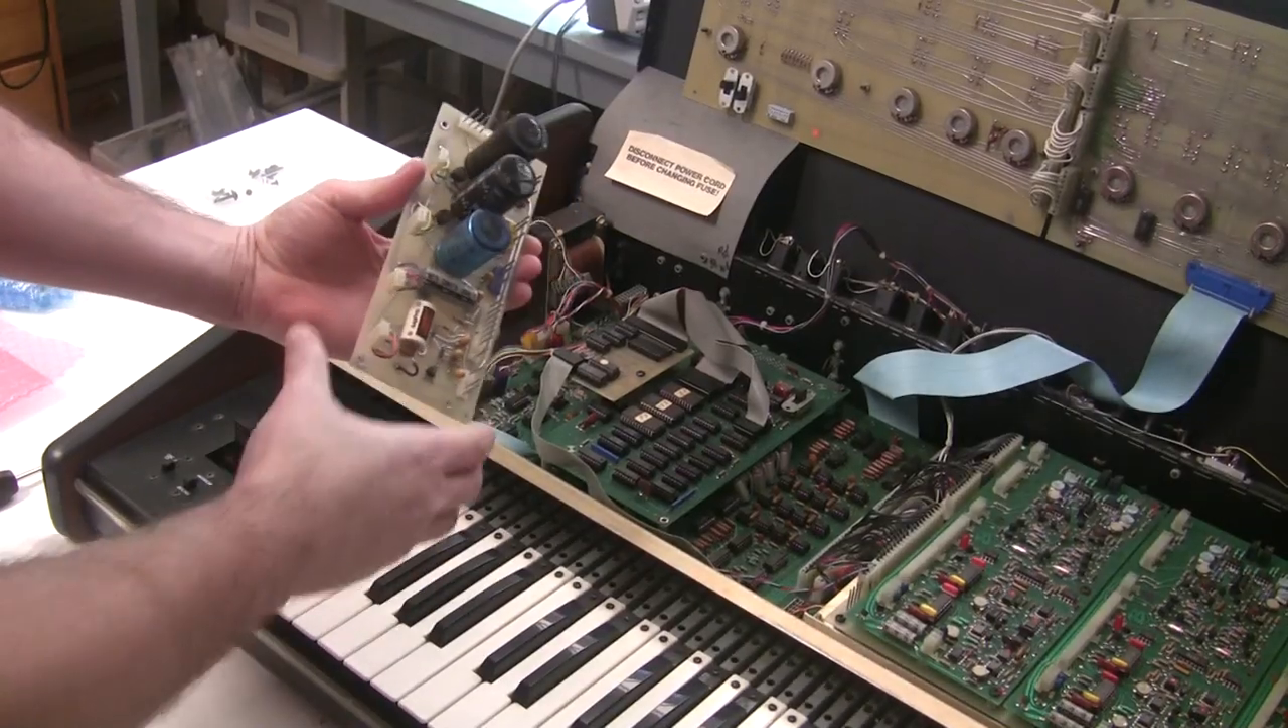So now i've got the power supply out and i'll proceed to uh strip the capacitors.